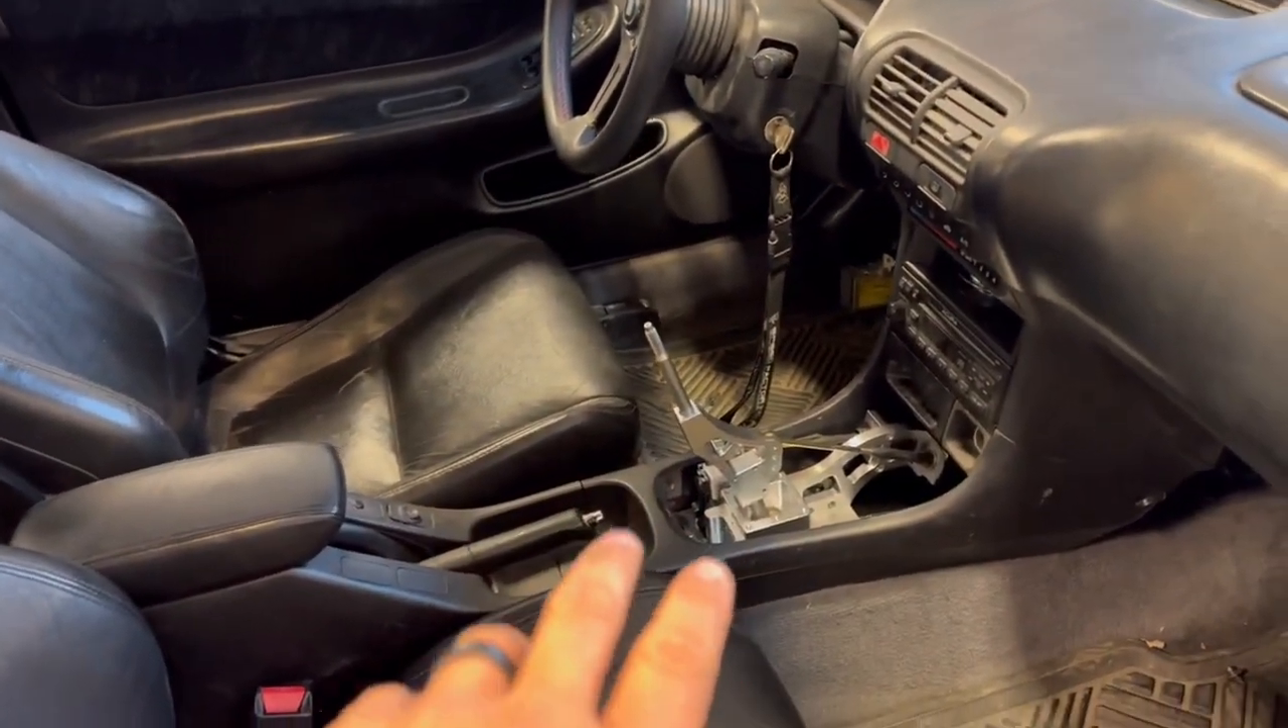We do have the shifter in there now.